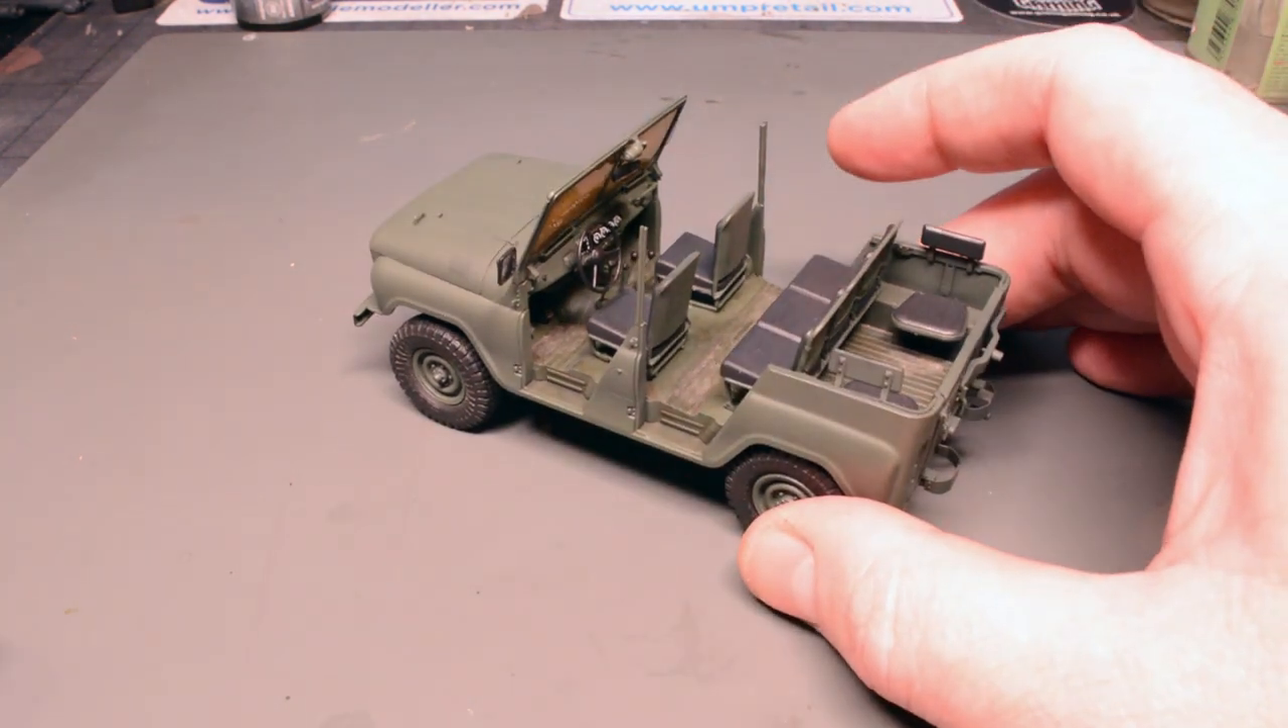With the basic weathering completed on the inside I glued the seats into place and I decided to get the vehicle closed up so I could concentrate on the exterior.